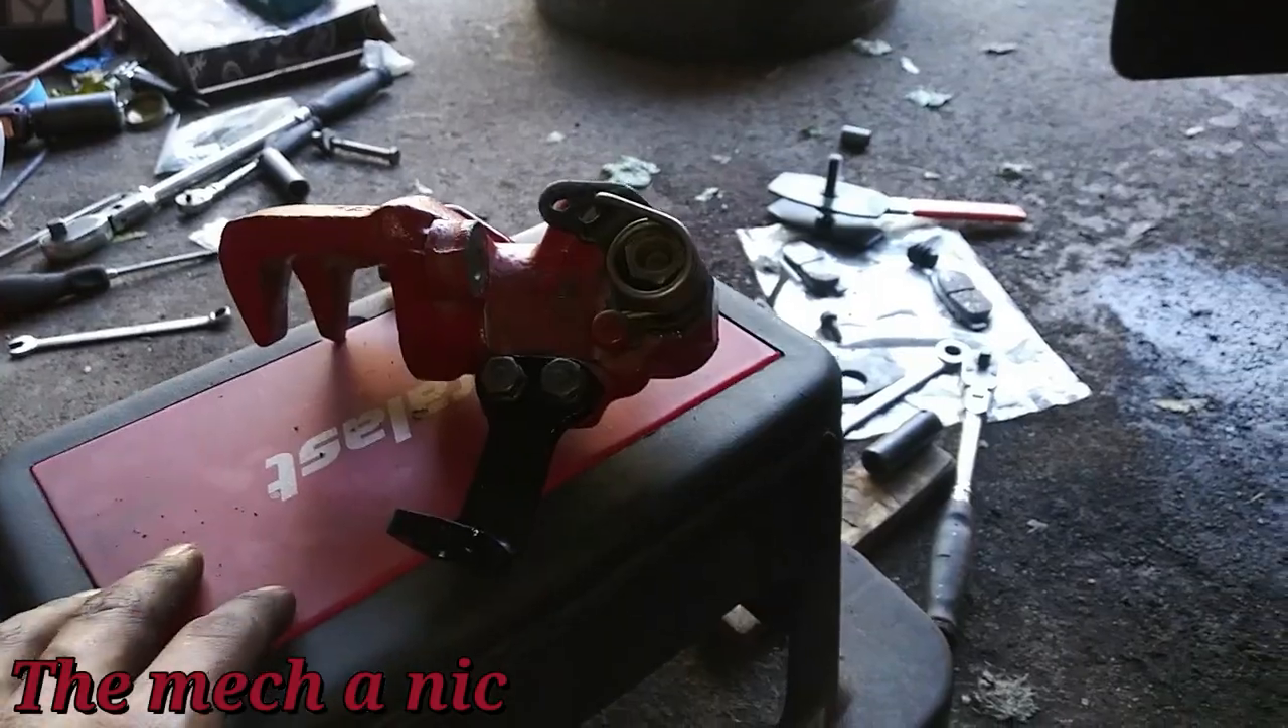So i figured it was way easier to put the new painted bracket on right now while the caliper is off of the car so it's what i did and it's ready to go back on the car.